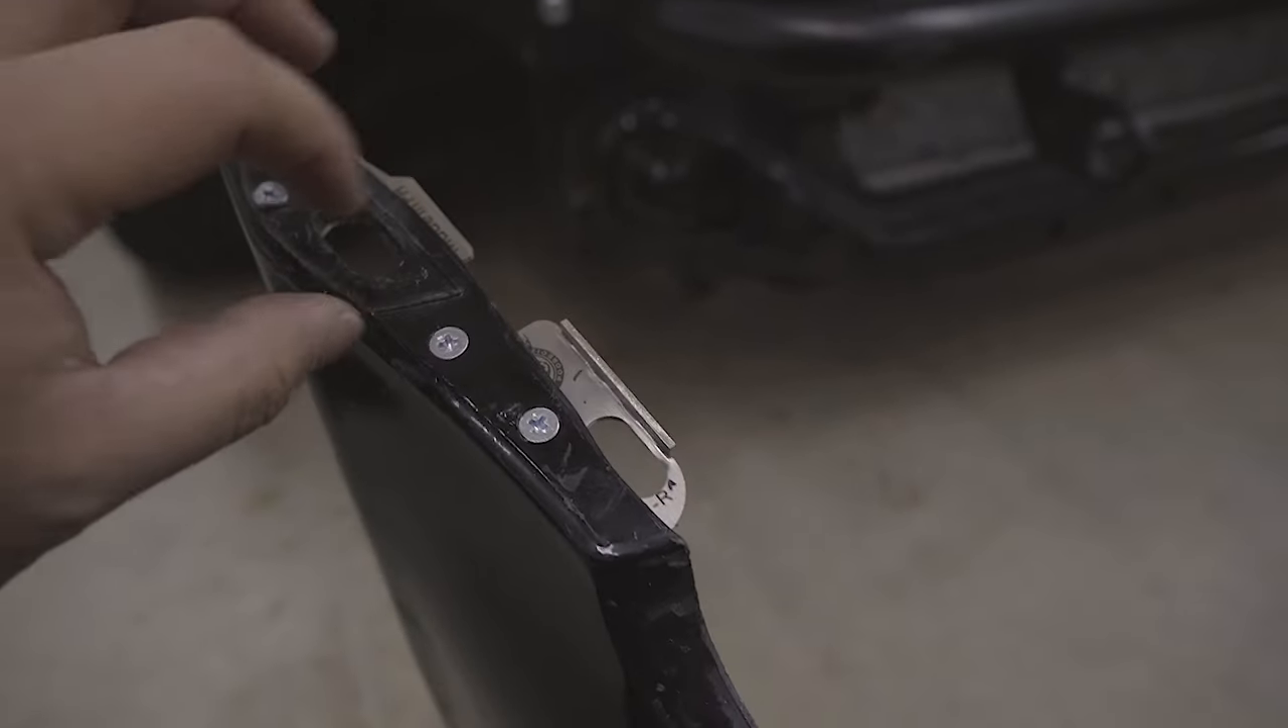You can see the countersunk screws have sunken into the plastic of the bumper, which is intentional because you don't want a screw head or a bolt head sitting in between the gap of the fender and the bumper.